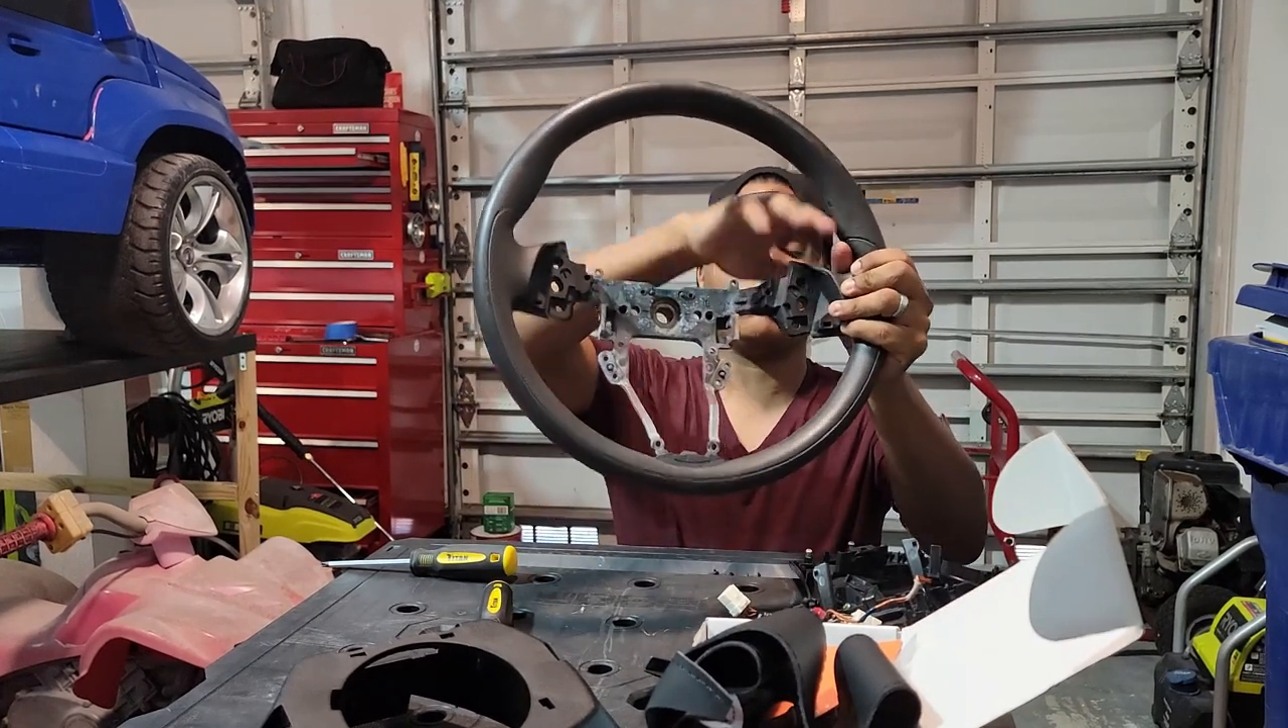That was the last piece of plastic that we removed. So all we're left with is the steering wheel, which is just metal and this rubber that gets molded onto it.